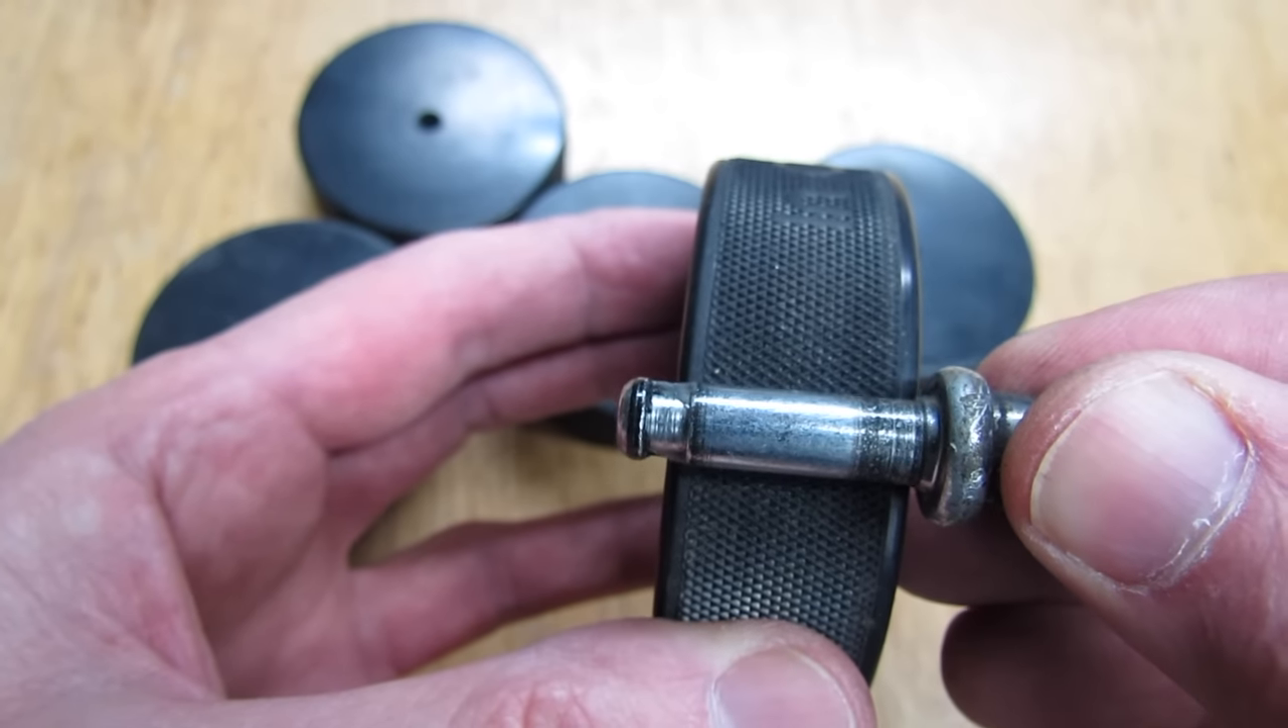As you can see when we put our pin up beside the hockey puck you can see it sticks right through.